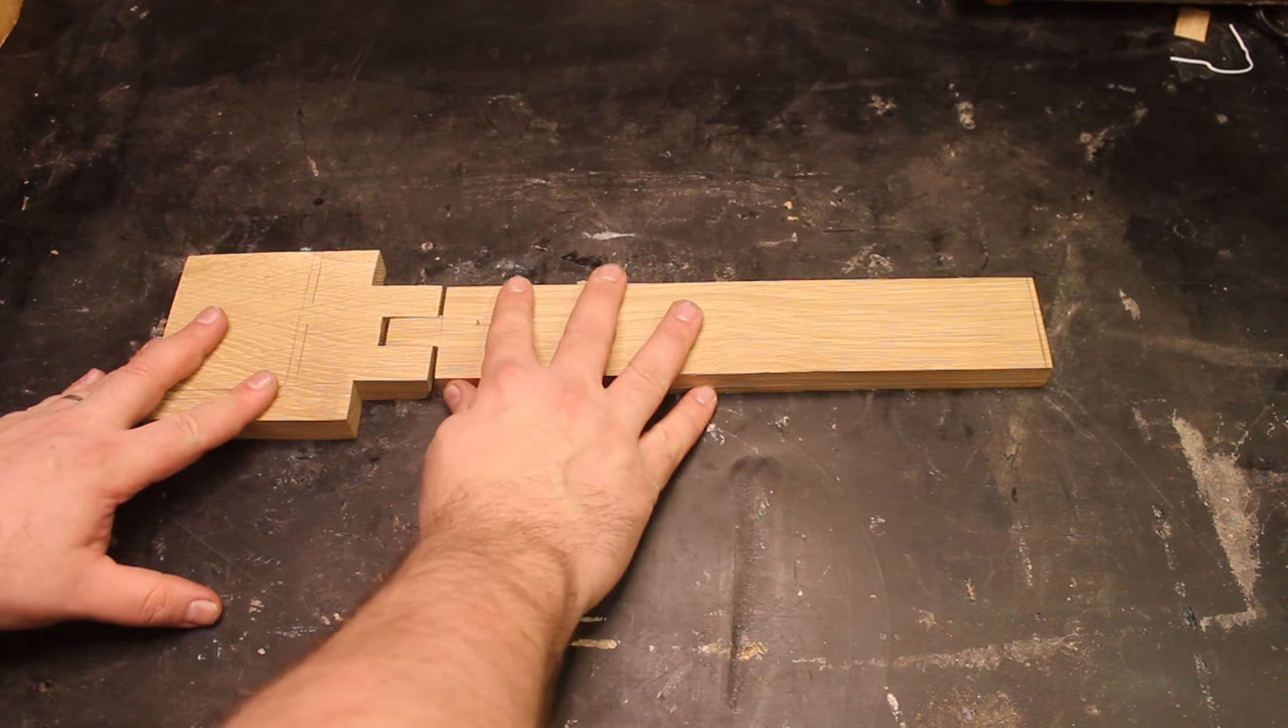There's the top of the lamp and then the upright and you can see how that finger joint fits together.